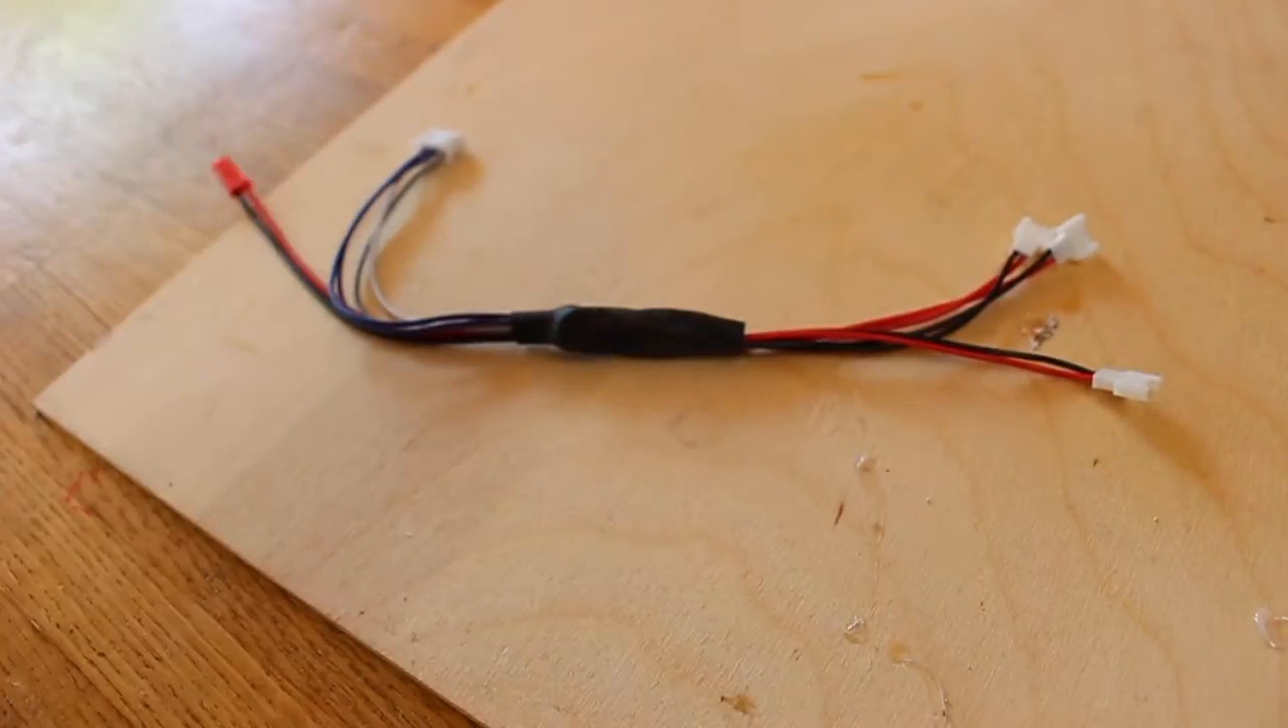And there you go. Now you're done with this connector assembly here.